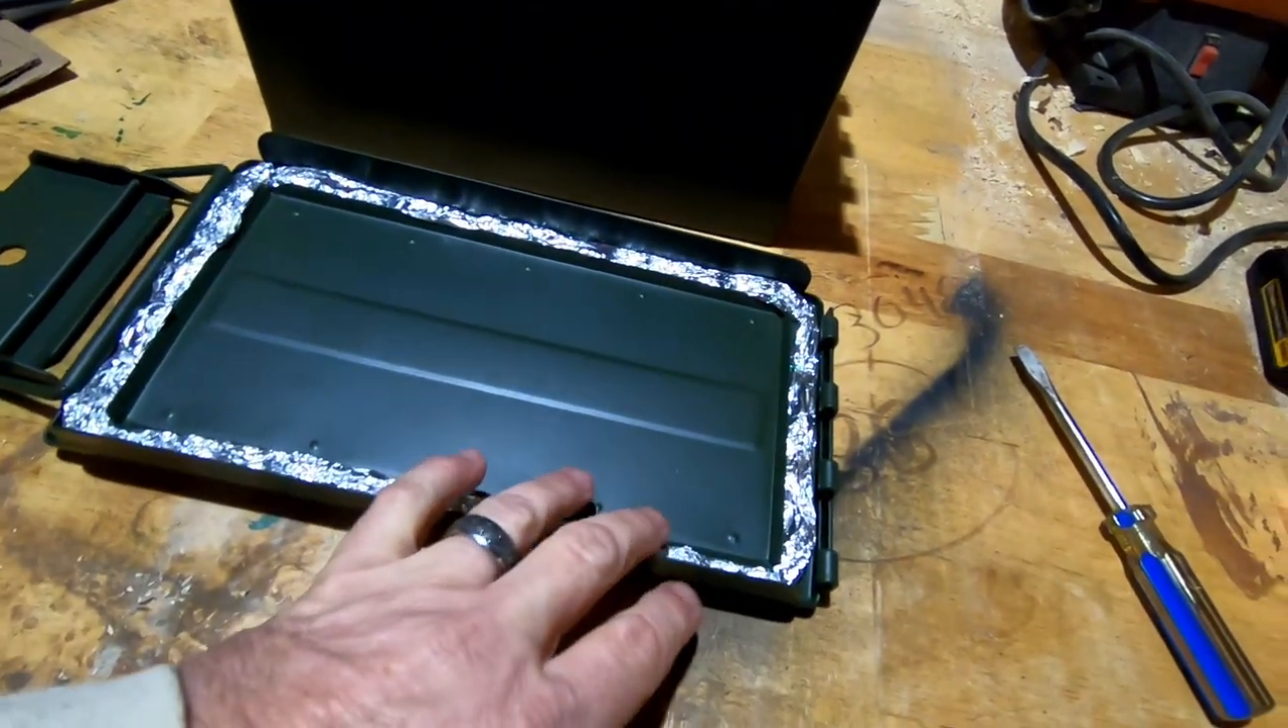So now we have the tin foil going all the way around.